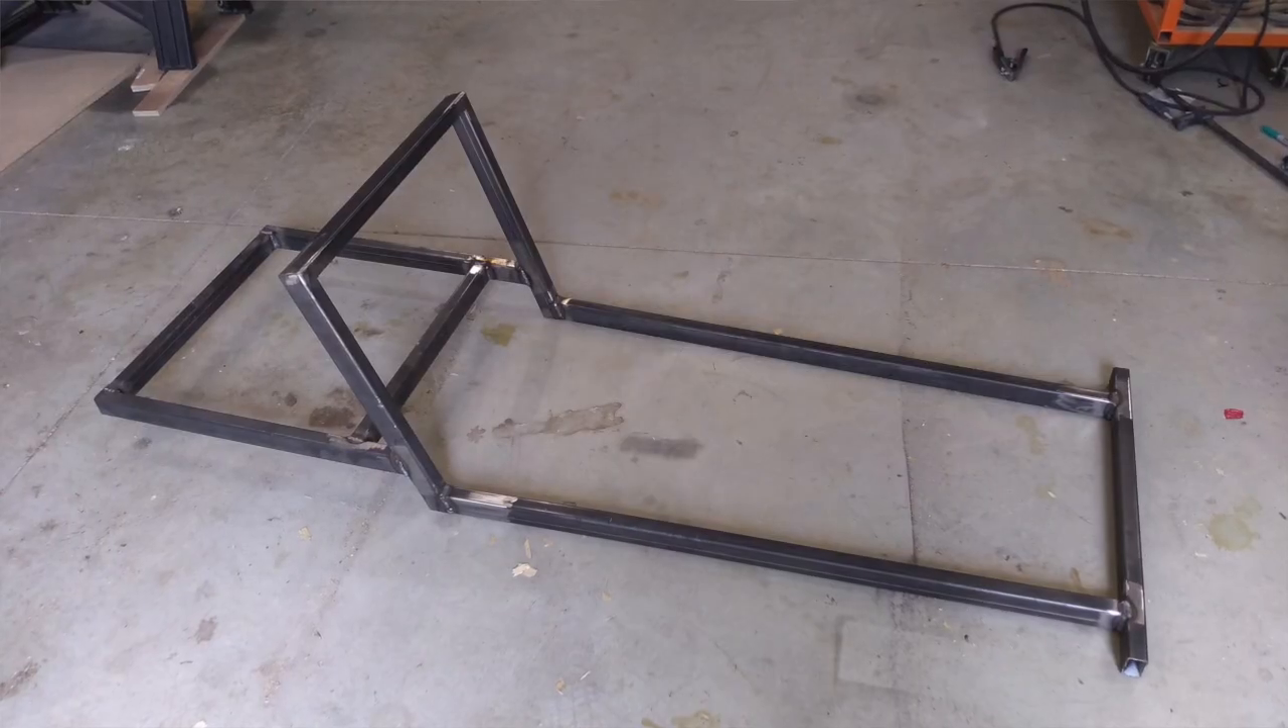We got the basic structure of the frame is done. It's welded up.